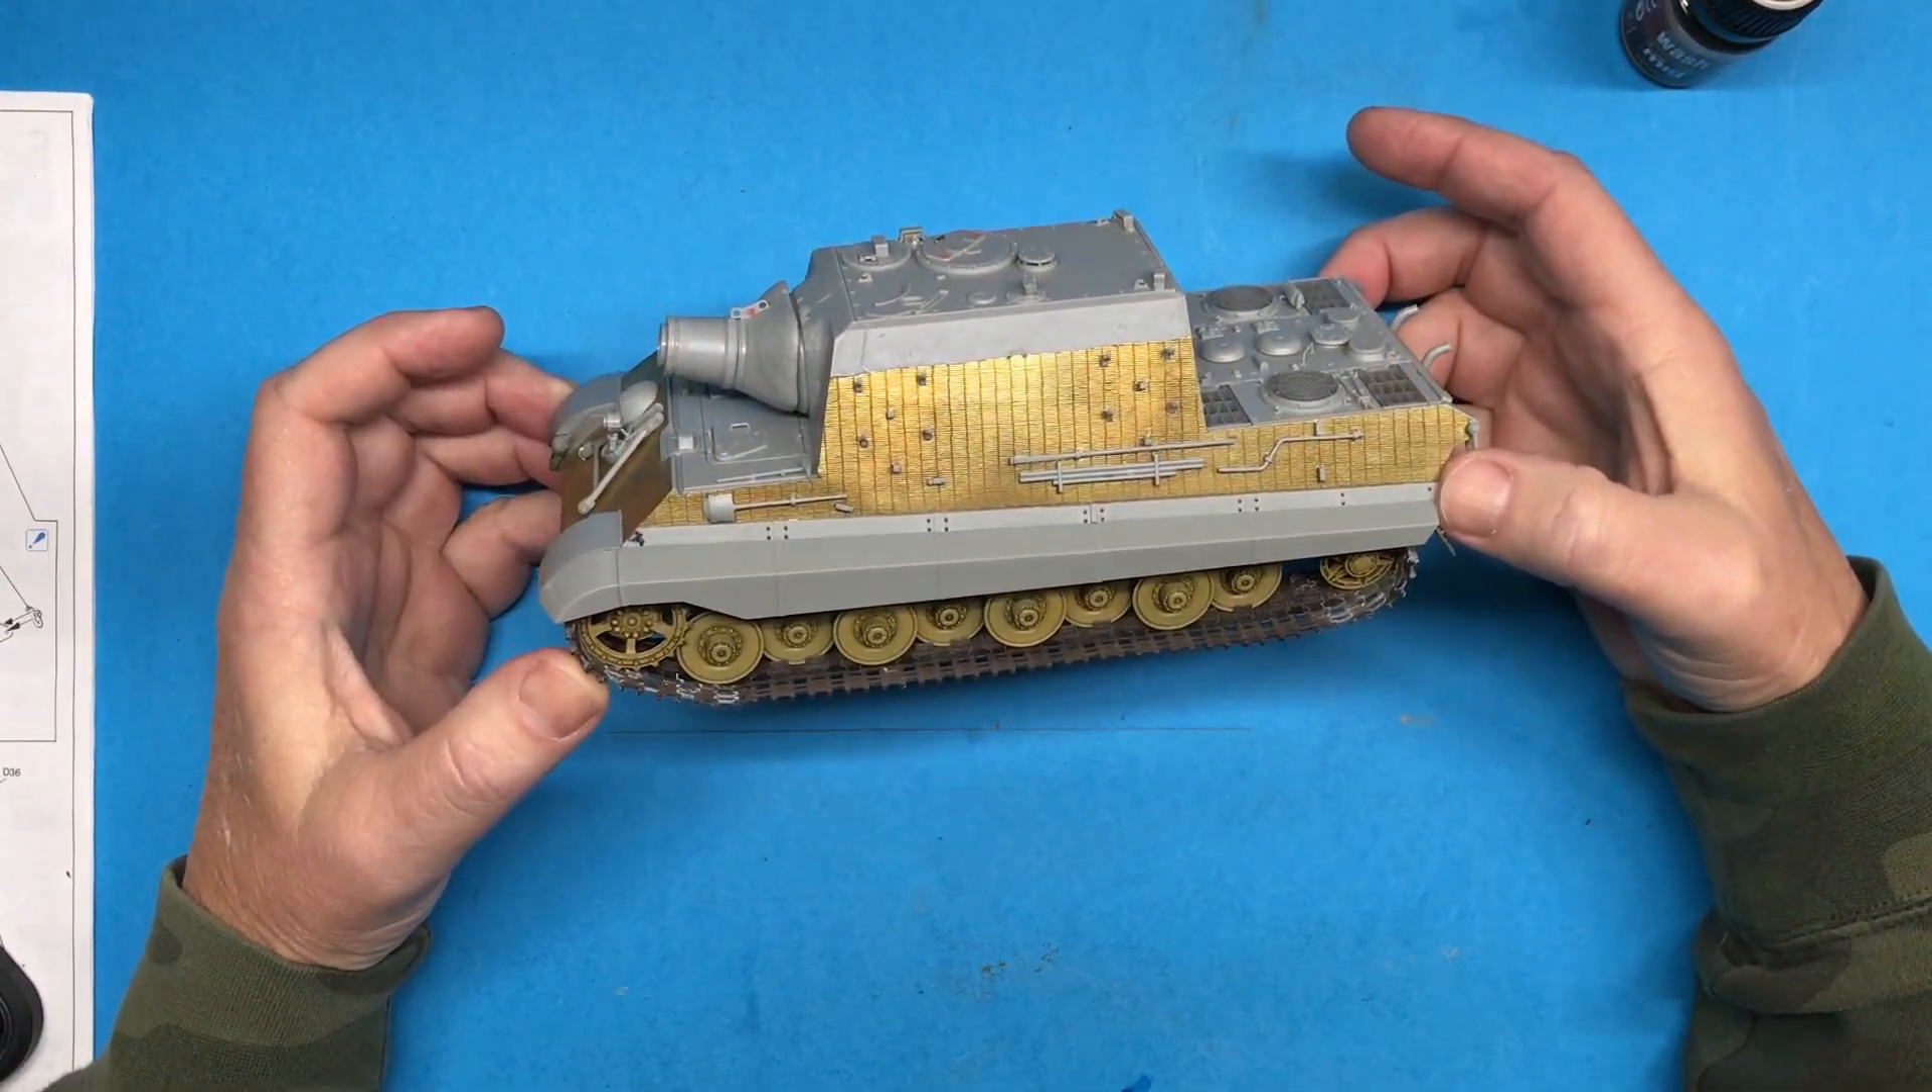I kind of forgot to video anything but i got the tracks installed and the fenders.